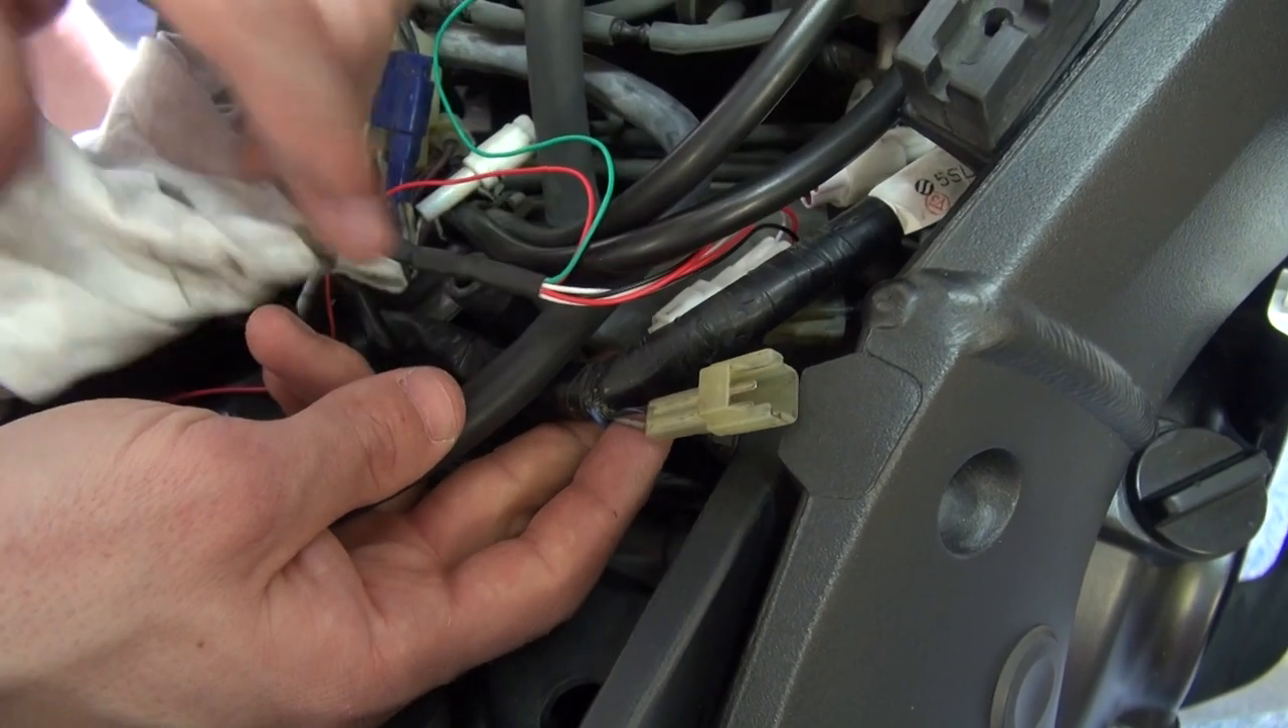Und hier muss jetzt auch noch das Kabel angeschlossen werden.